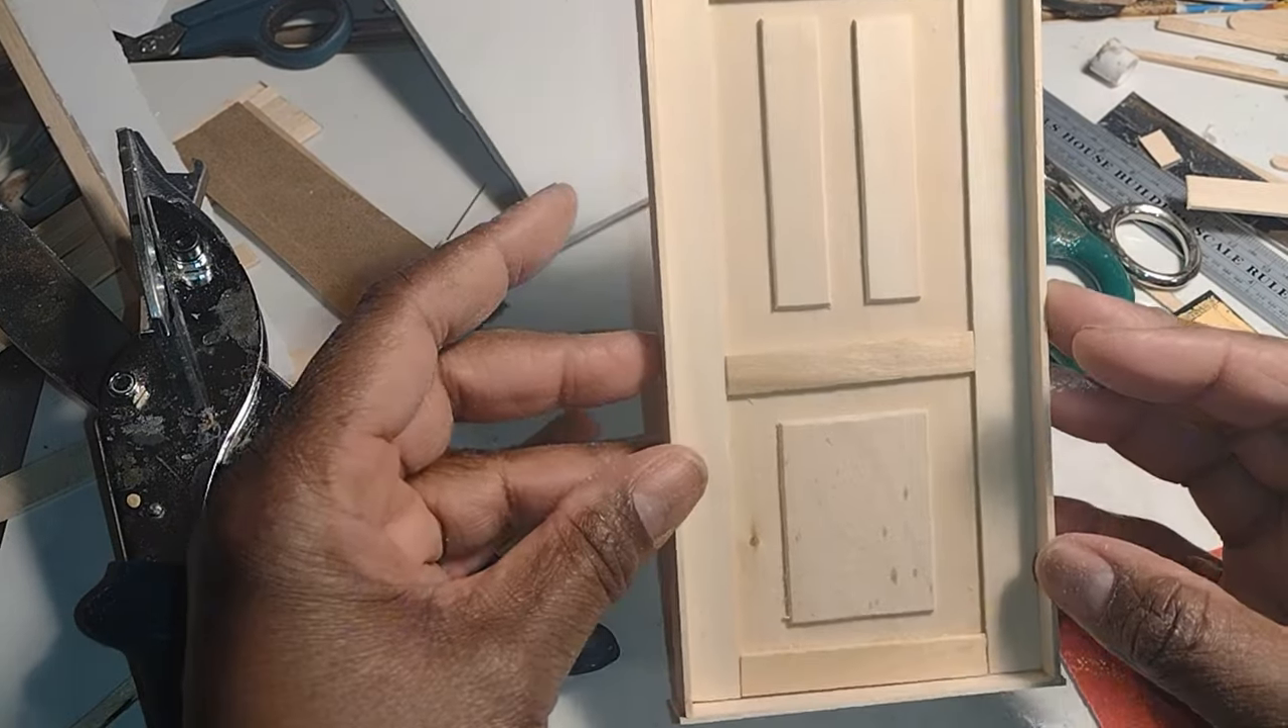So I centered all the pieces and I was really glad with the way it turned out.